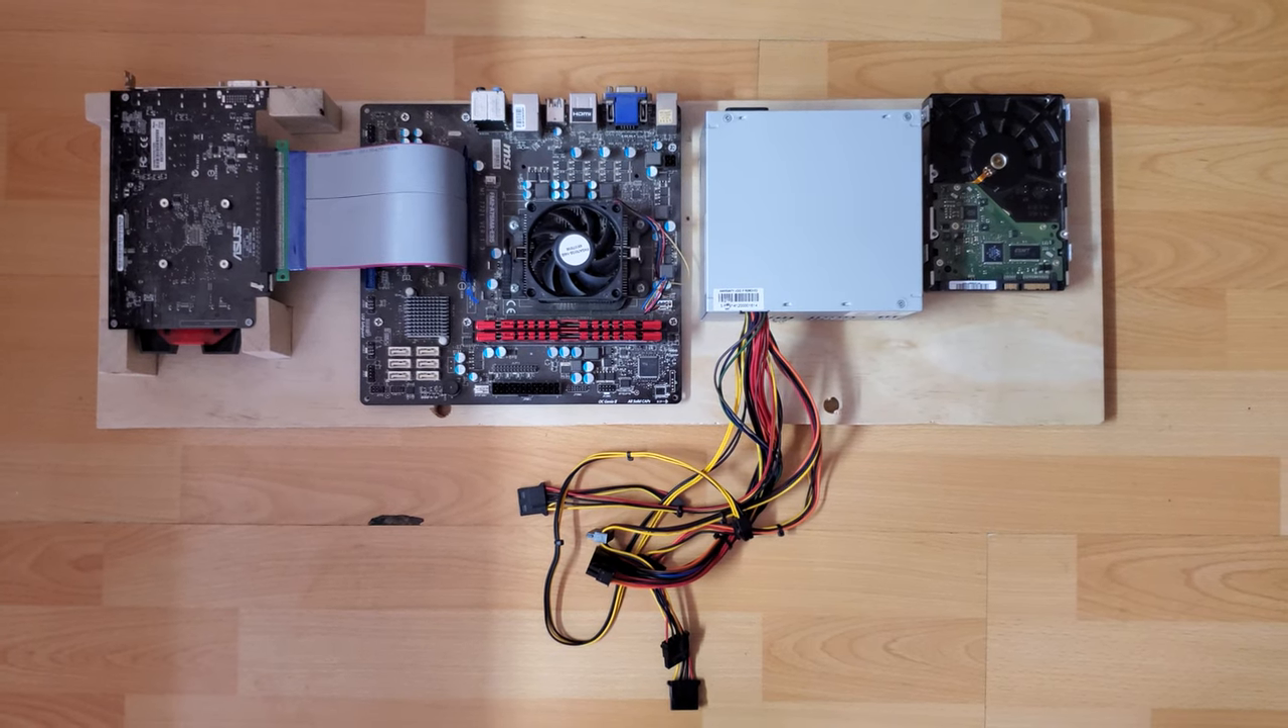I removed all the components and laid down flat on a piece of plywood.